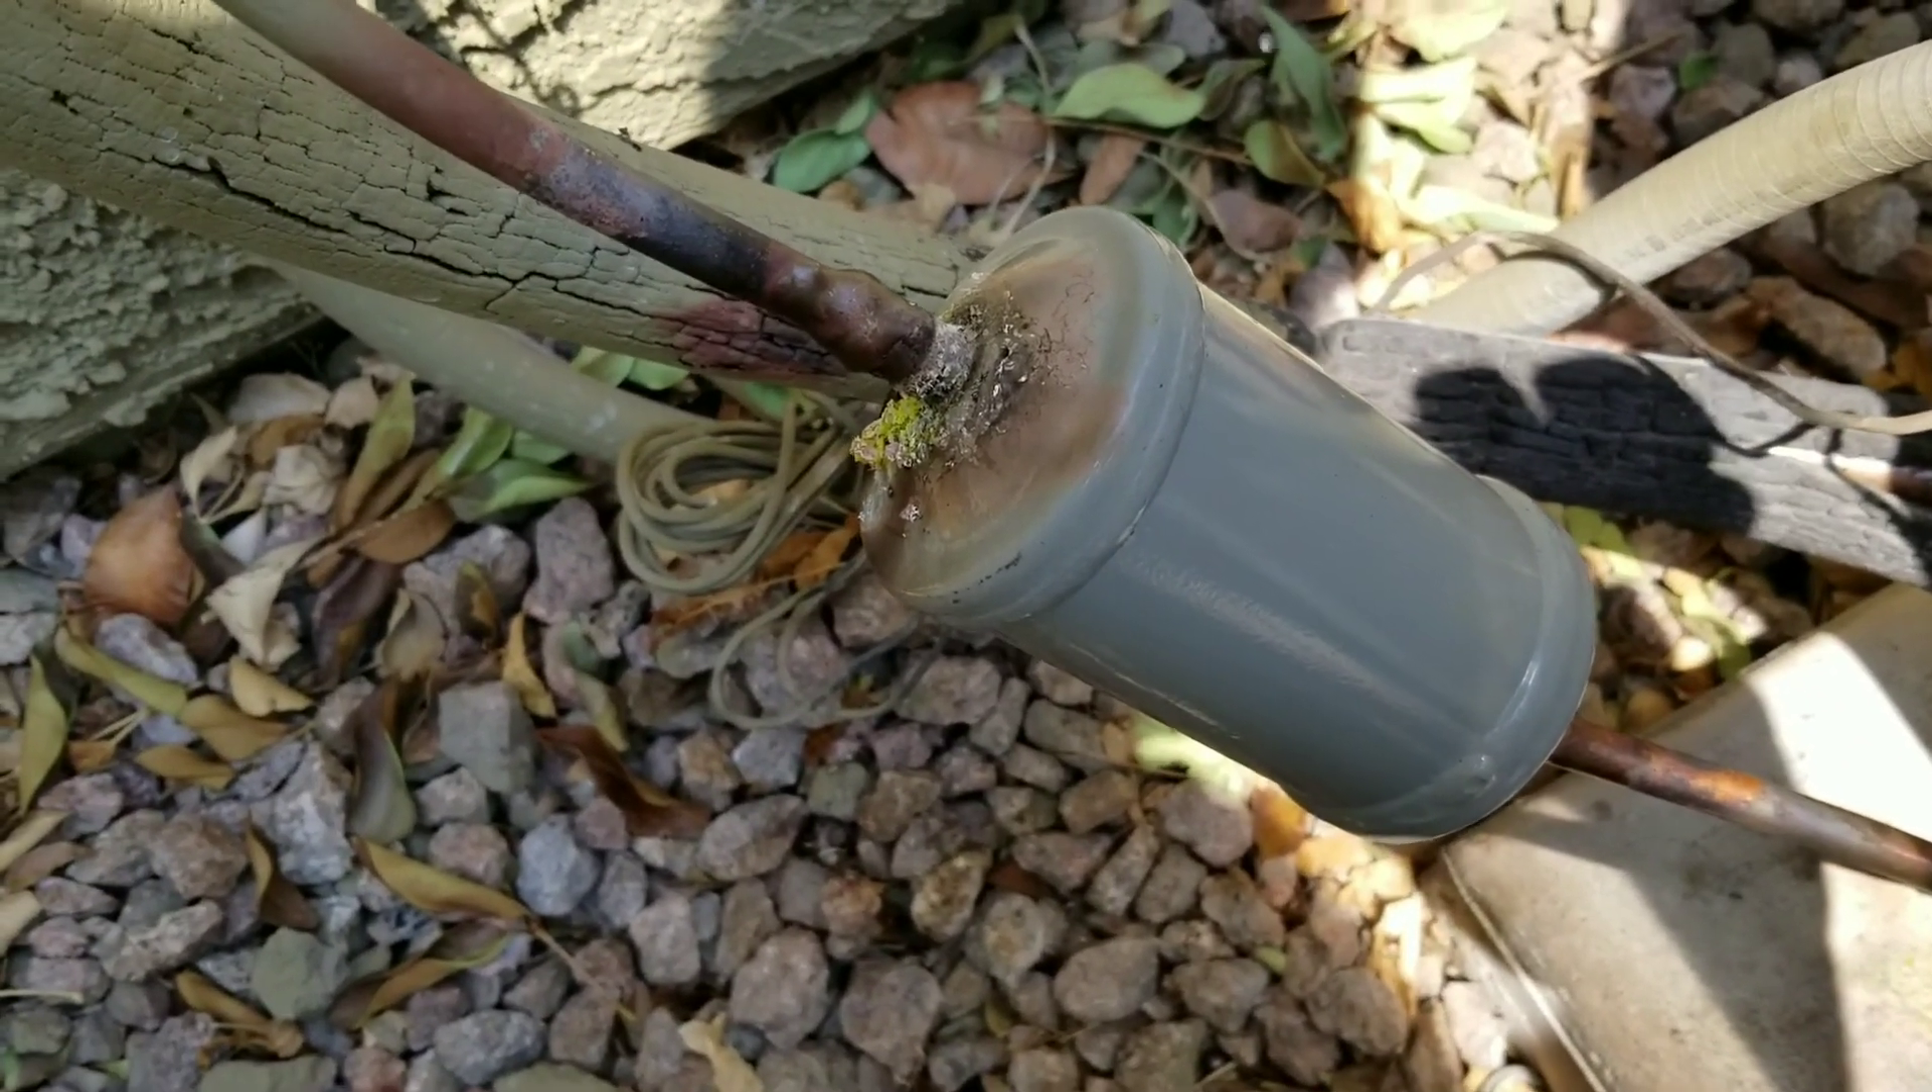I installed a filter dryer on the system.